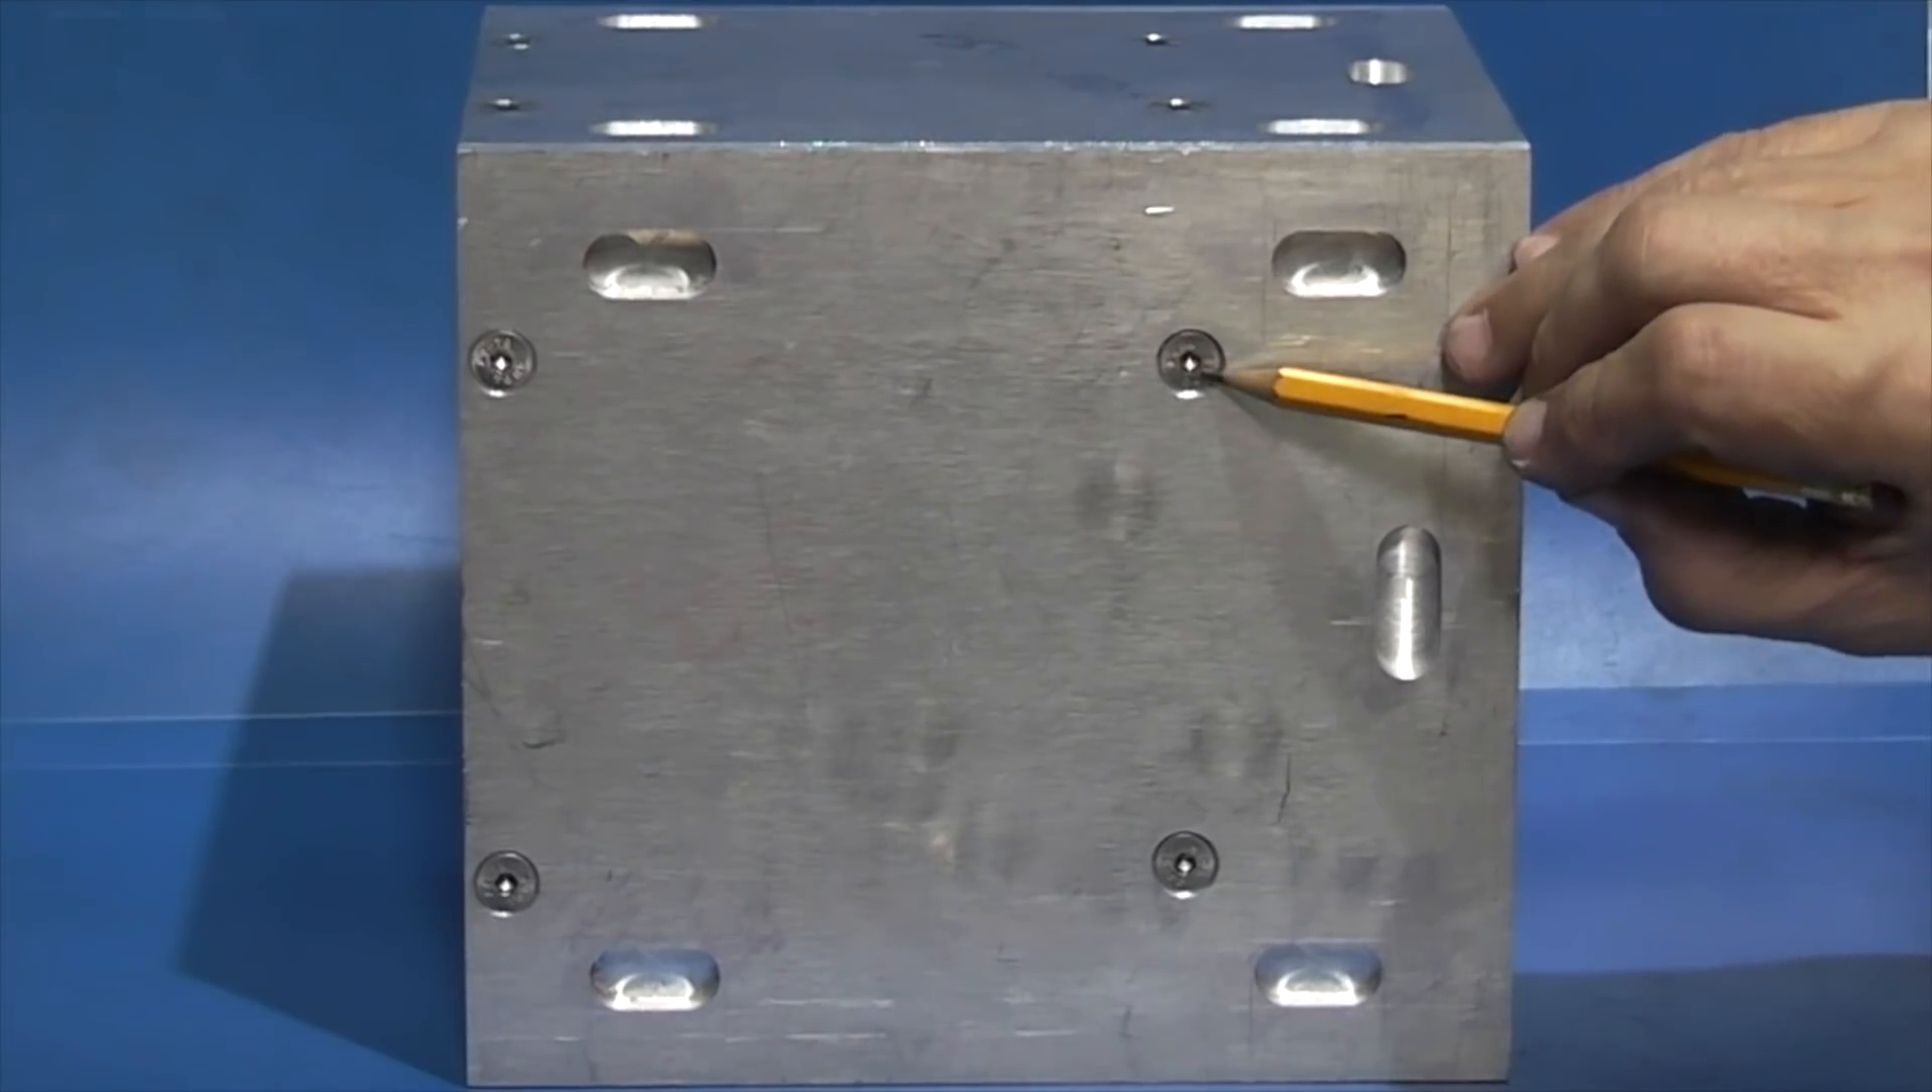I've just assembled the case you see here I've used countersunk screws.